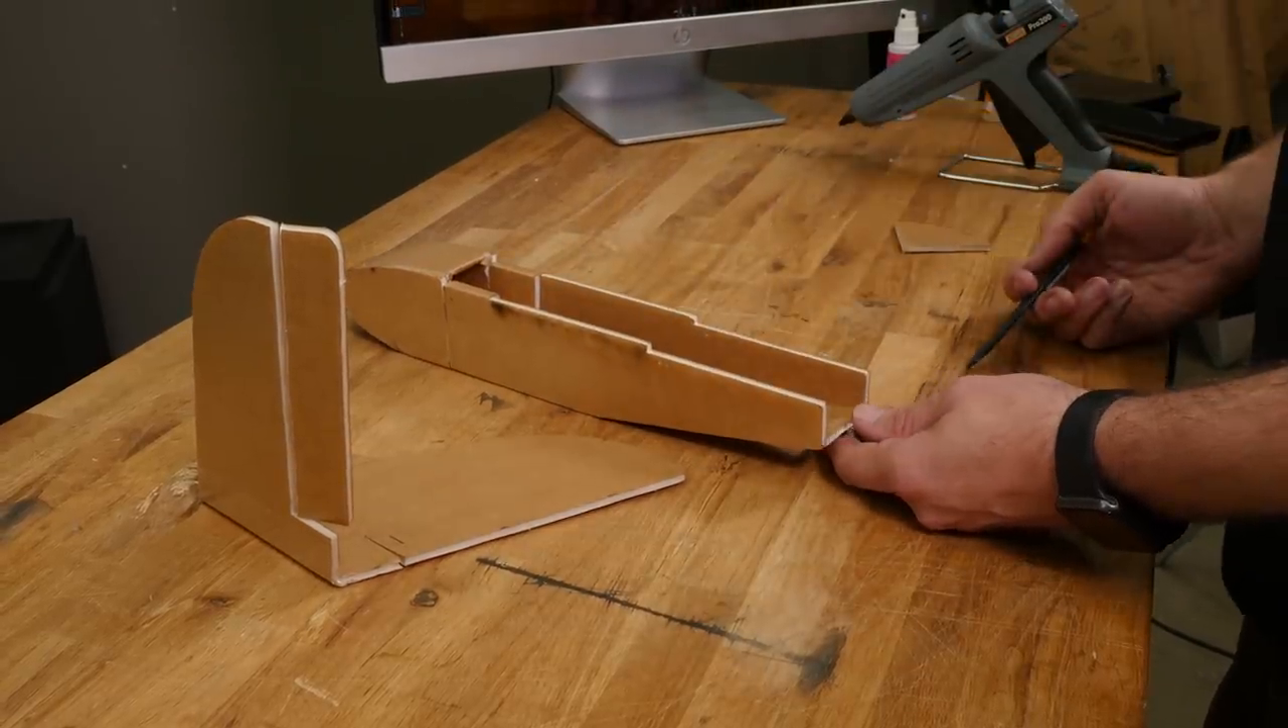Now that we have our tail assembly done and our fuselage assembly done, we're going to go ahead and join the two.